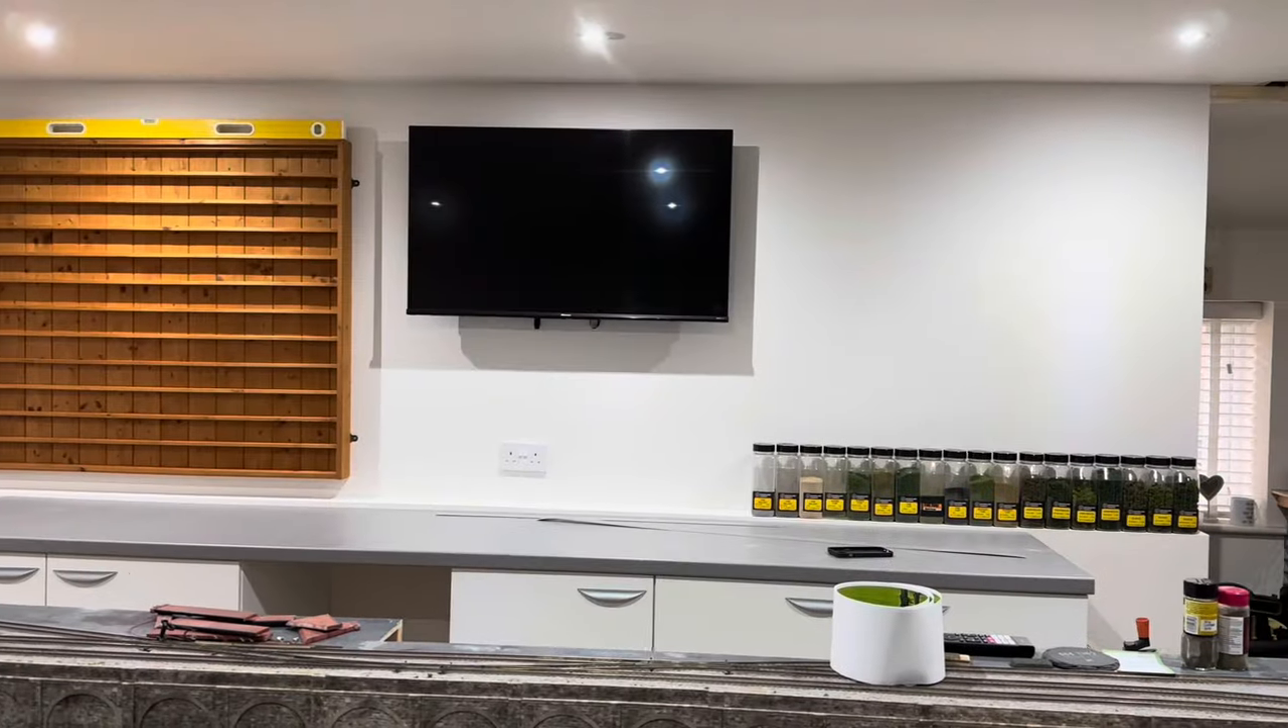Apart from some shelving to go on this right hand side the wall's done.